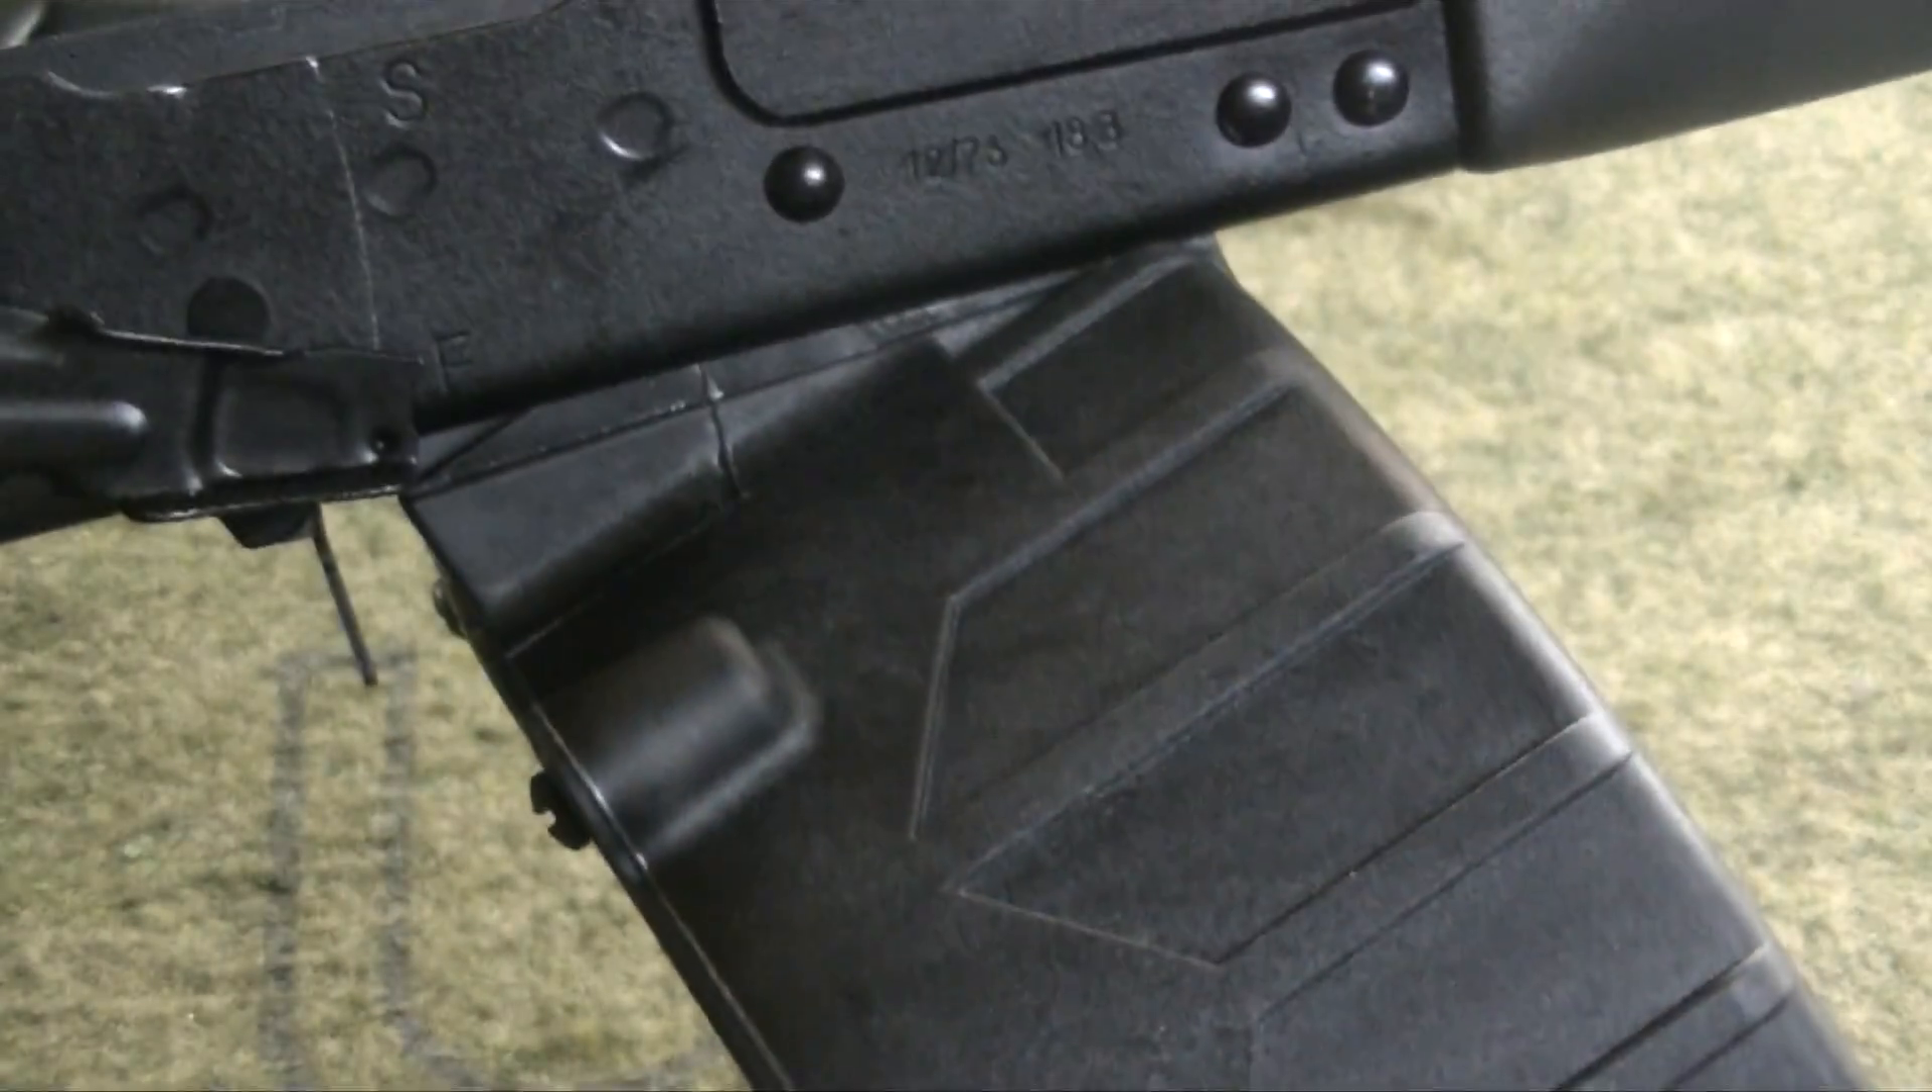This is what the magazine looks like flush against the receiver.